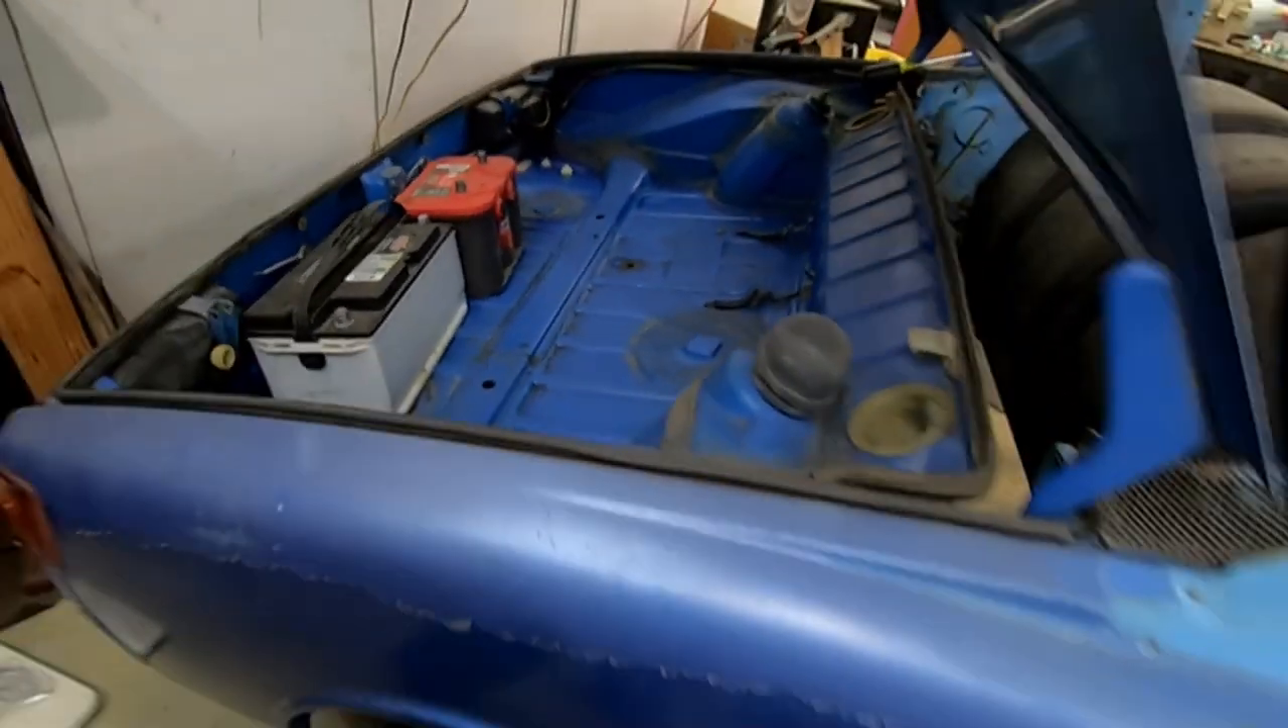Now I added the batteries in the back for ballast to try and simulate tools and such that is going to be back there.